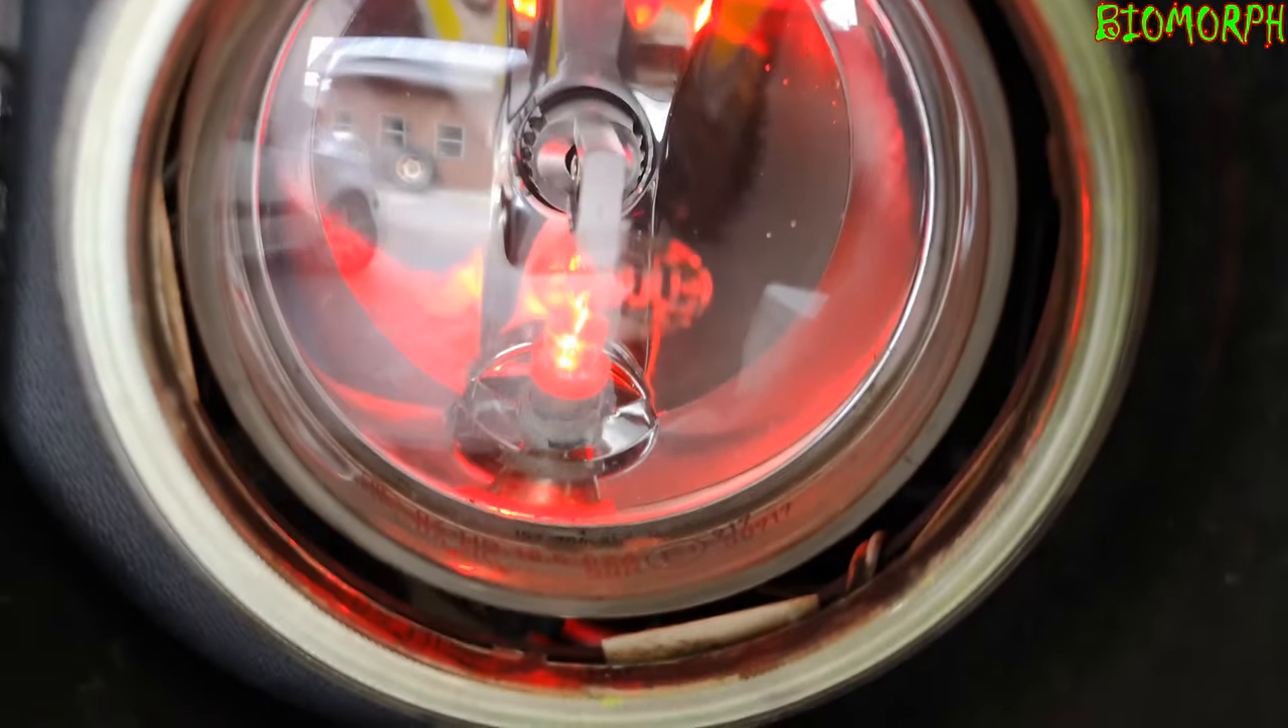So, ich habe jetzt mal die LEDs drin. Hier die rote.